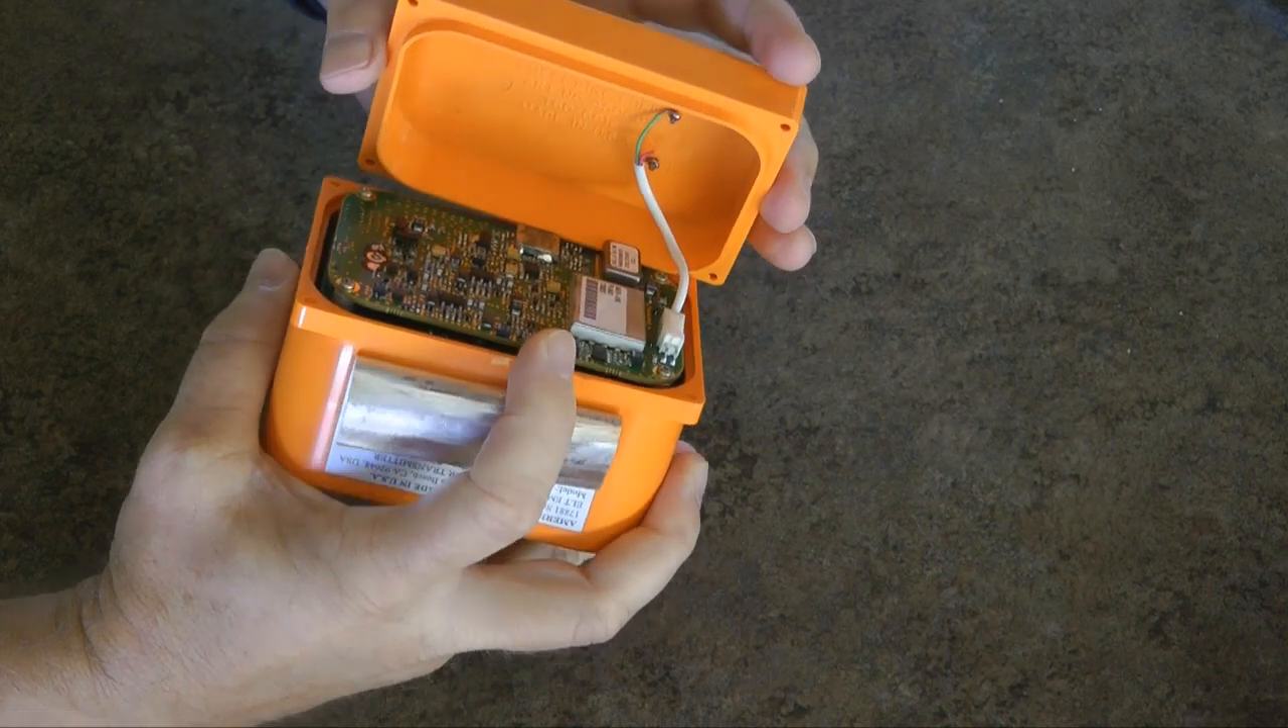And so I'm just going to pull that cover, and sure enough, that exposes all the parts.